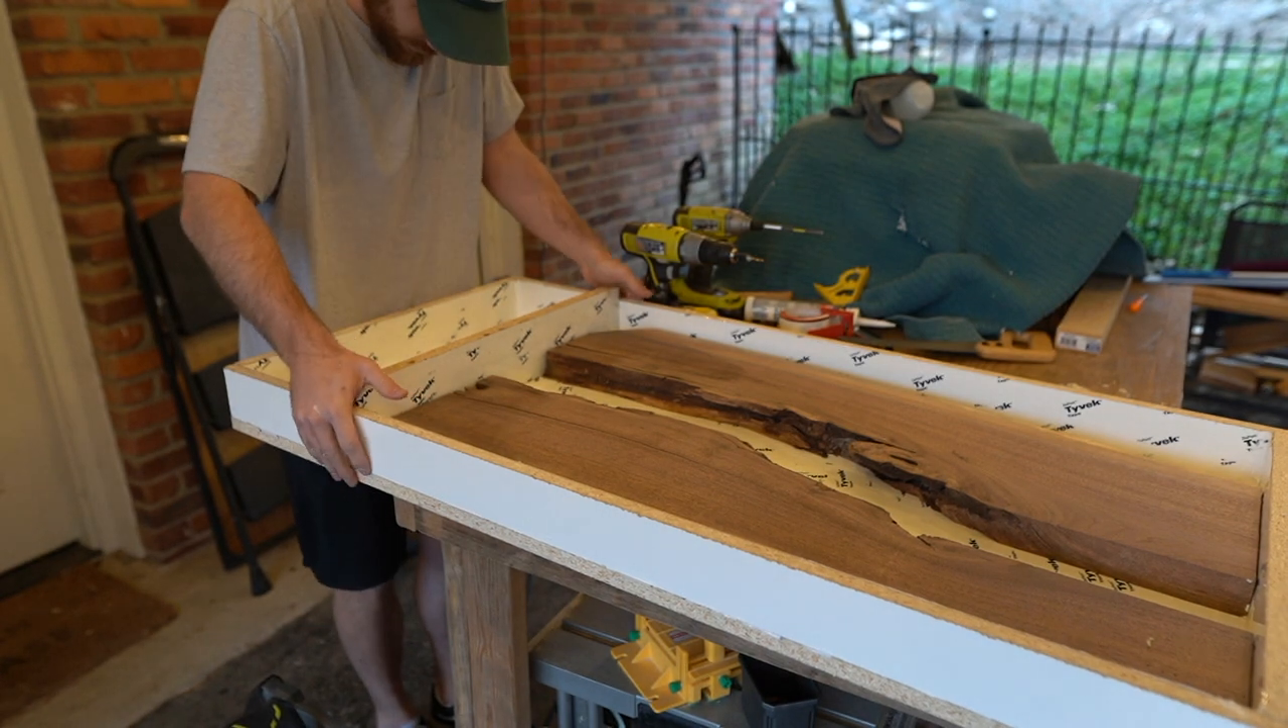Now, you'll see here that the wood doesn't go all the way to the end of the mold.